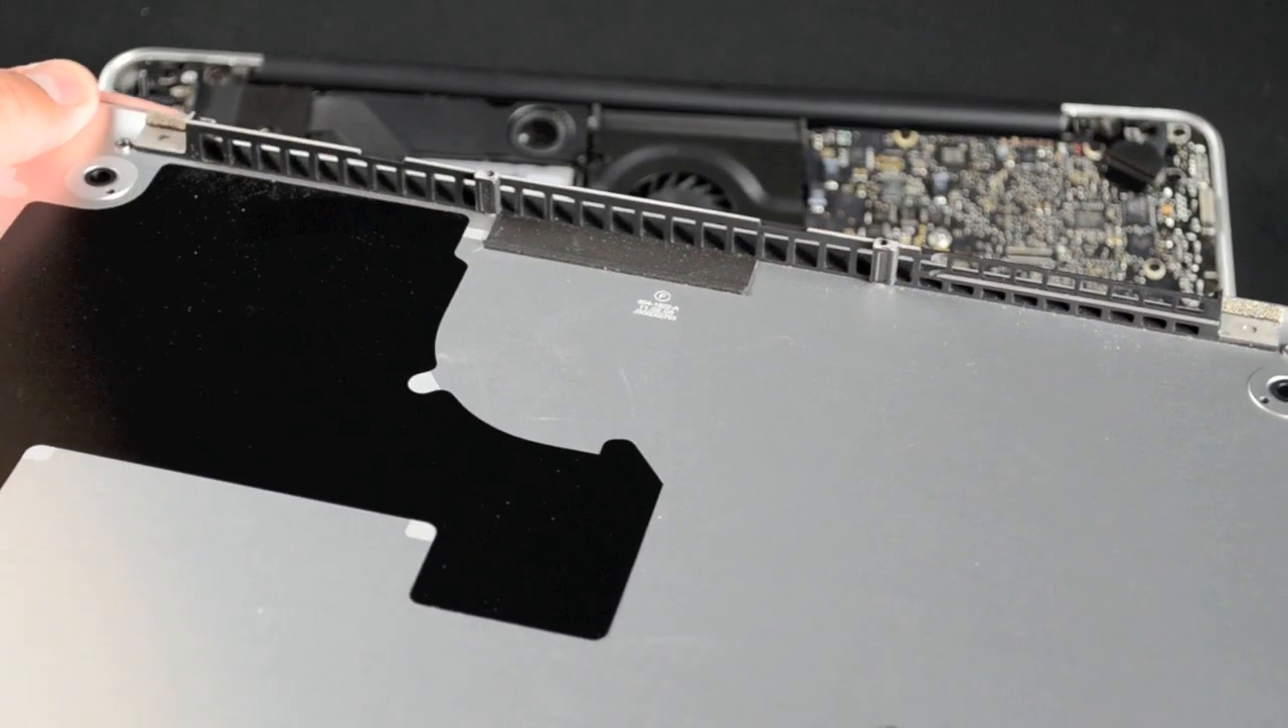With the screws removed, we can lift up the panel and expose the internal hardware.